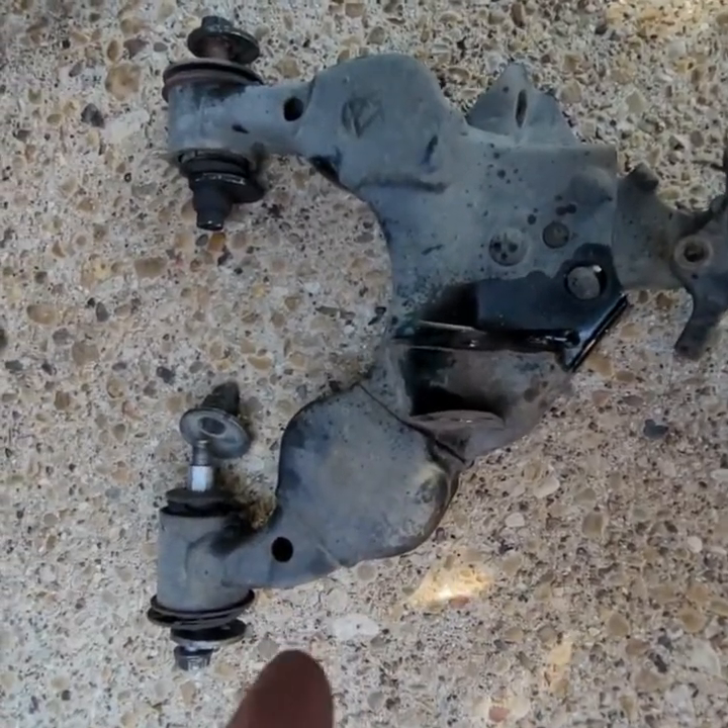All right as you can see i already took the control arm out and um and i'm sorry i didn't film it because we got into it because it it took us a while to figure it out.